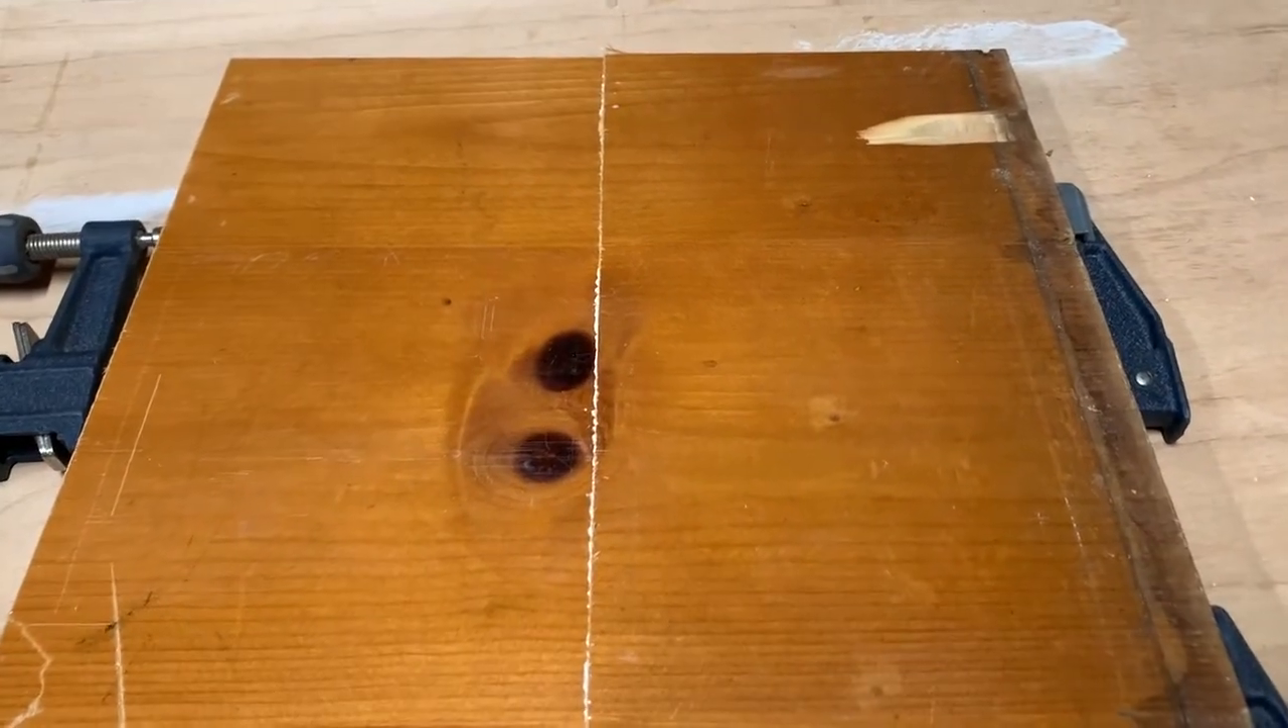All right, here's the panel all glued up. Got the clamps on it.